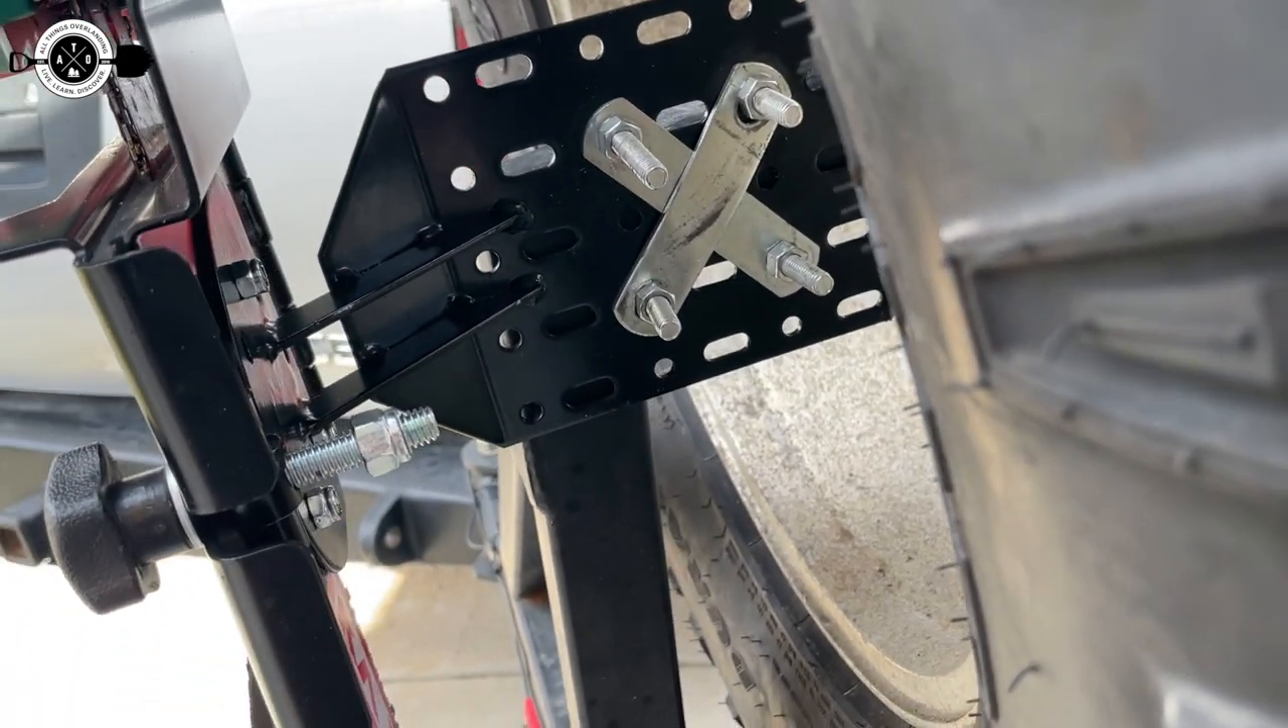I turned the mount sideways and mounted it to the side of the spare tire carrier.